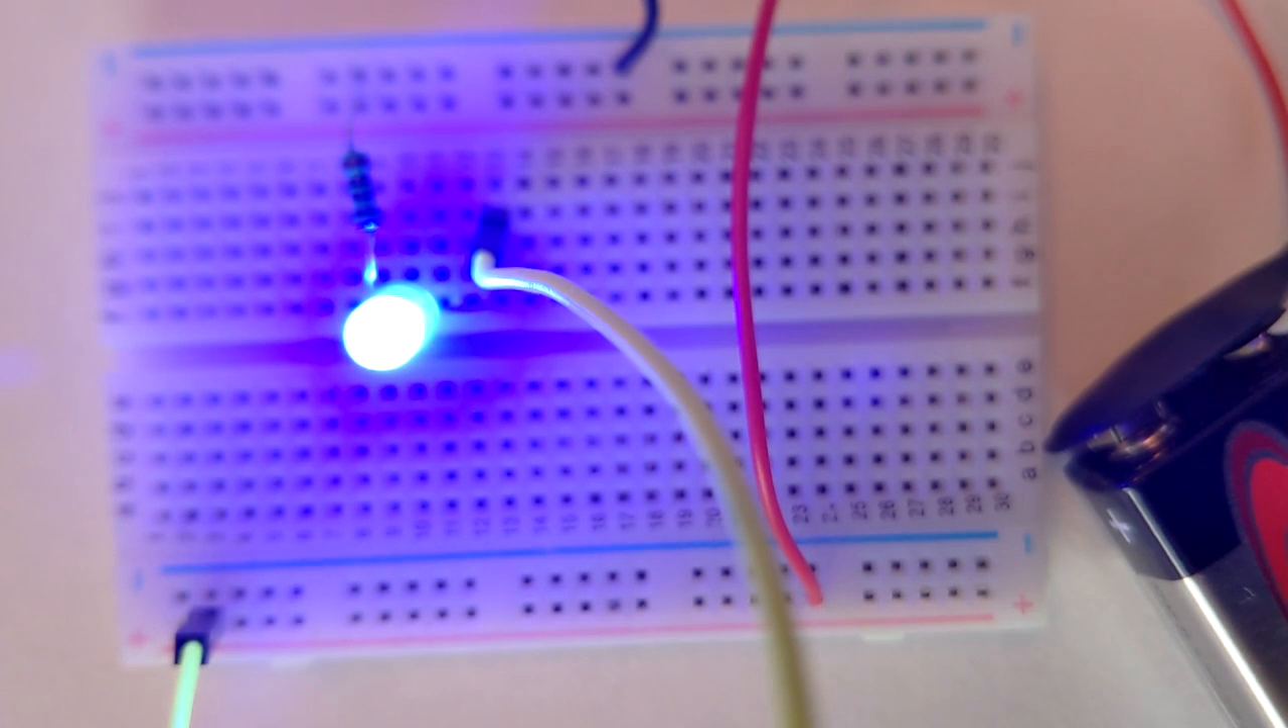So here's our 9 volt battery and we've connected to our breadboard and wired it so that our LED turns on.